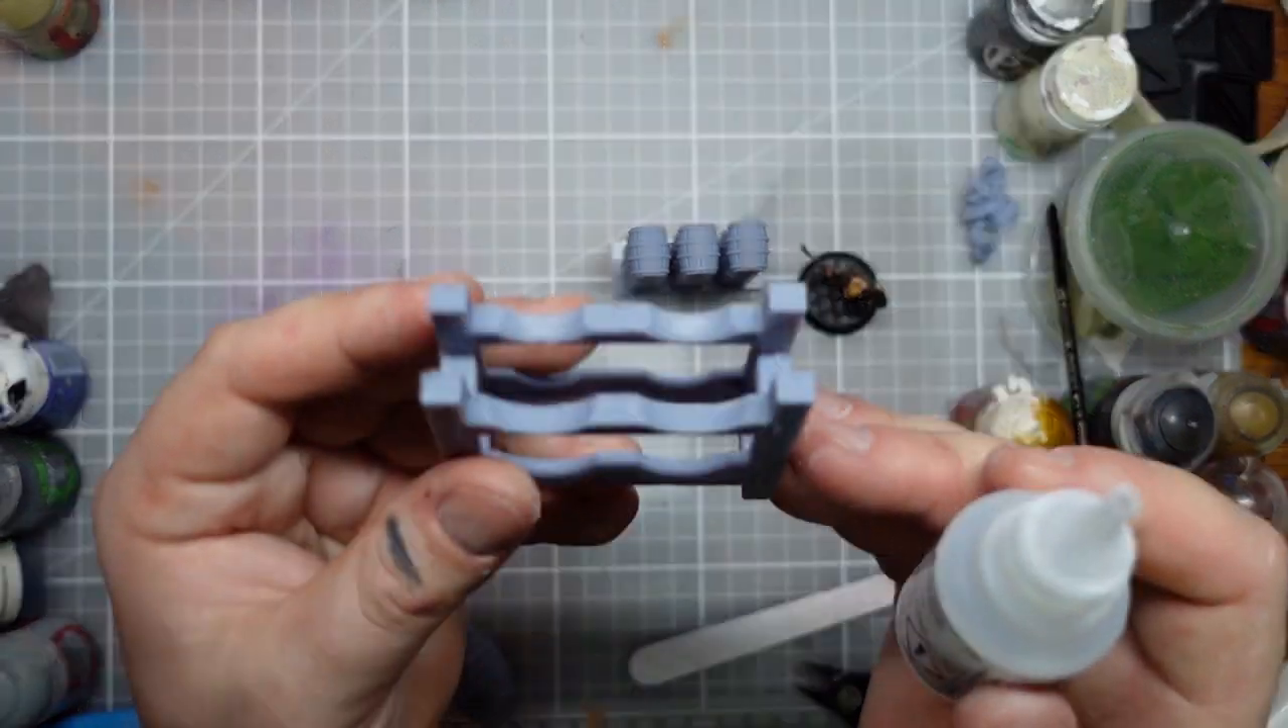There's my sort of stillage part put together.